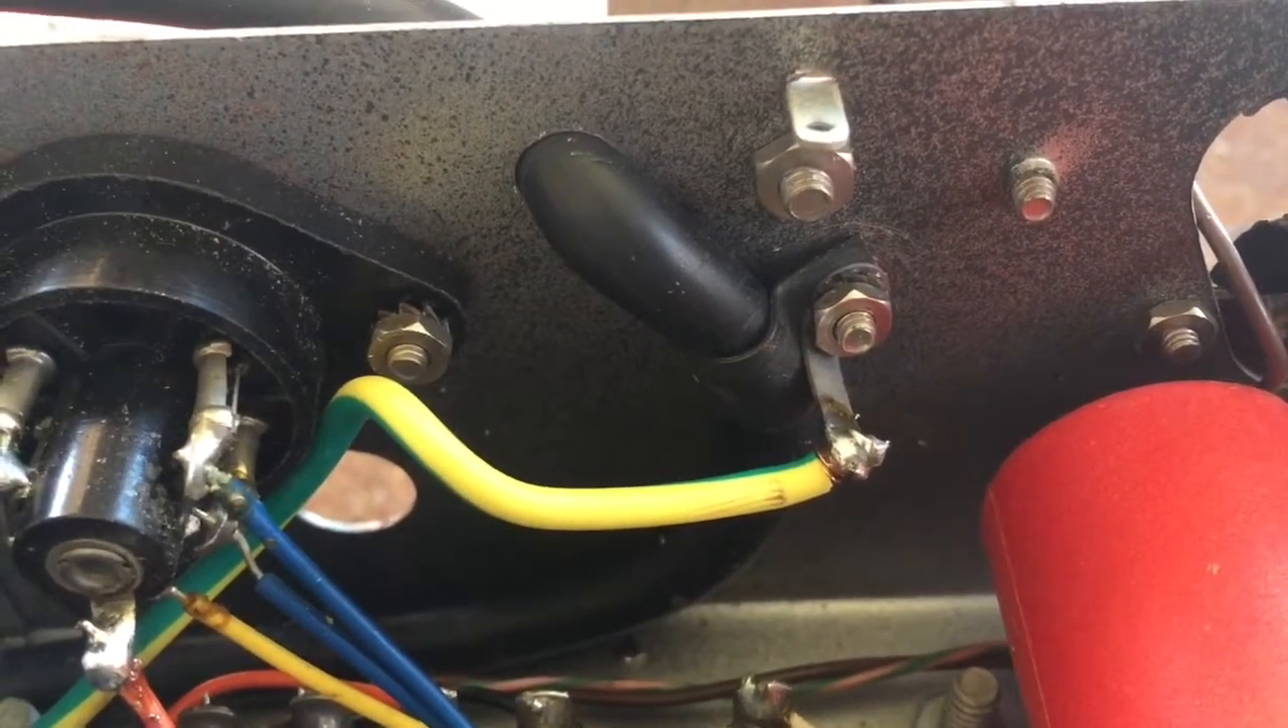Here's a new power cord installed and ground wire has its proper ground lug connecting to the chassis.